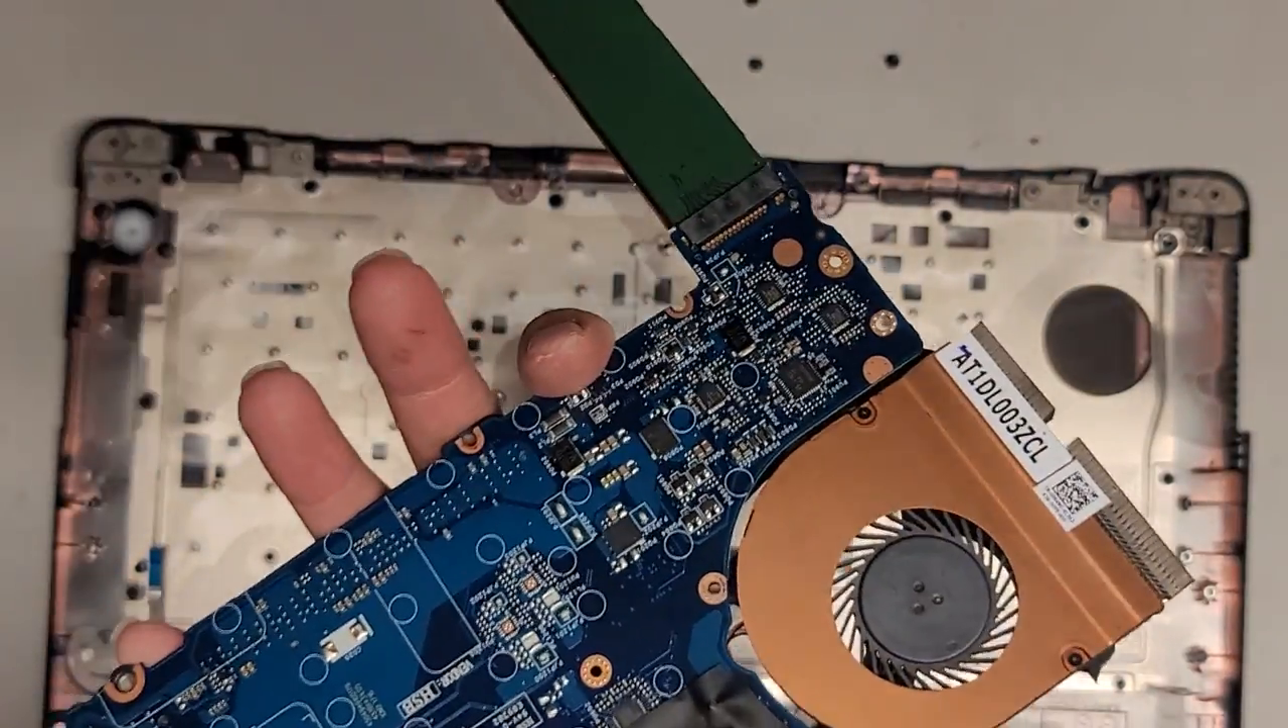So we got the whole motherboard, logic board out.